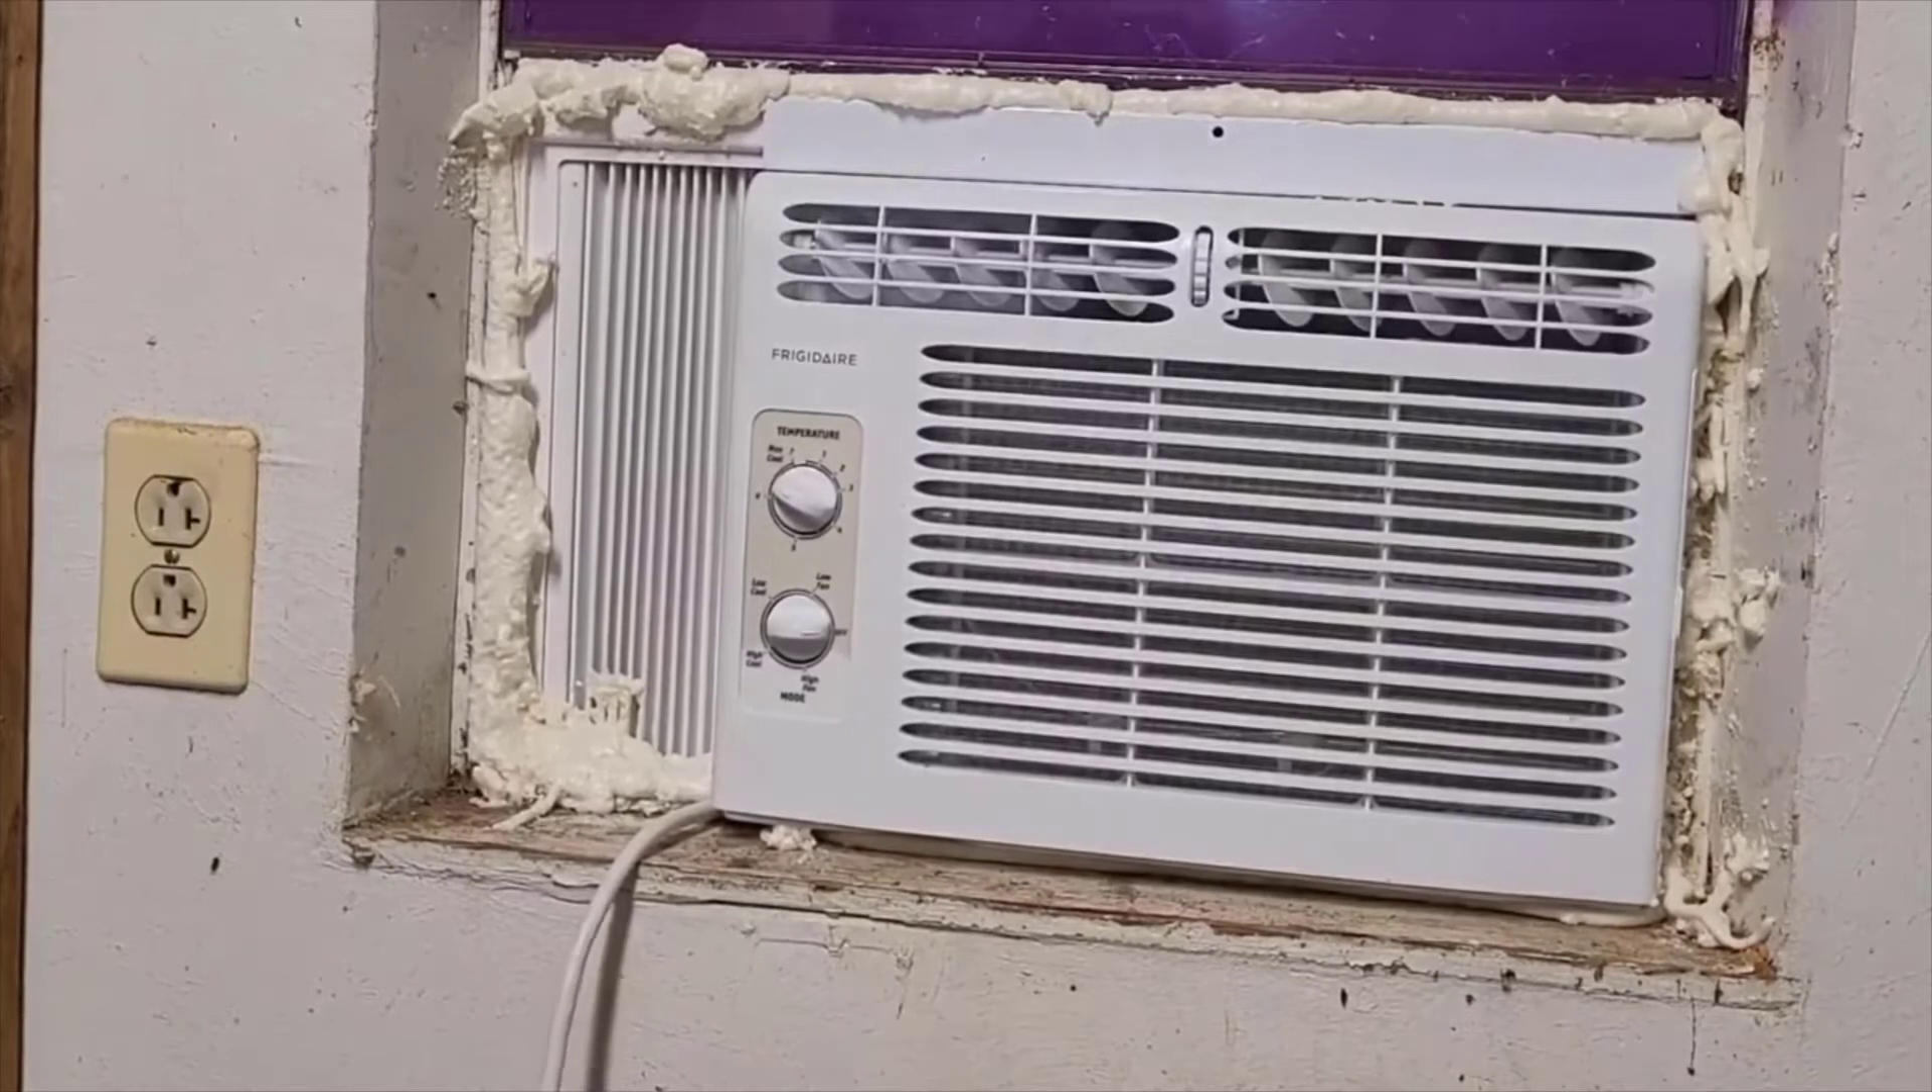Alright, I've got the air conditioner installed.